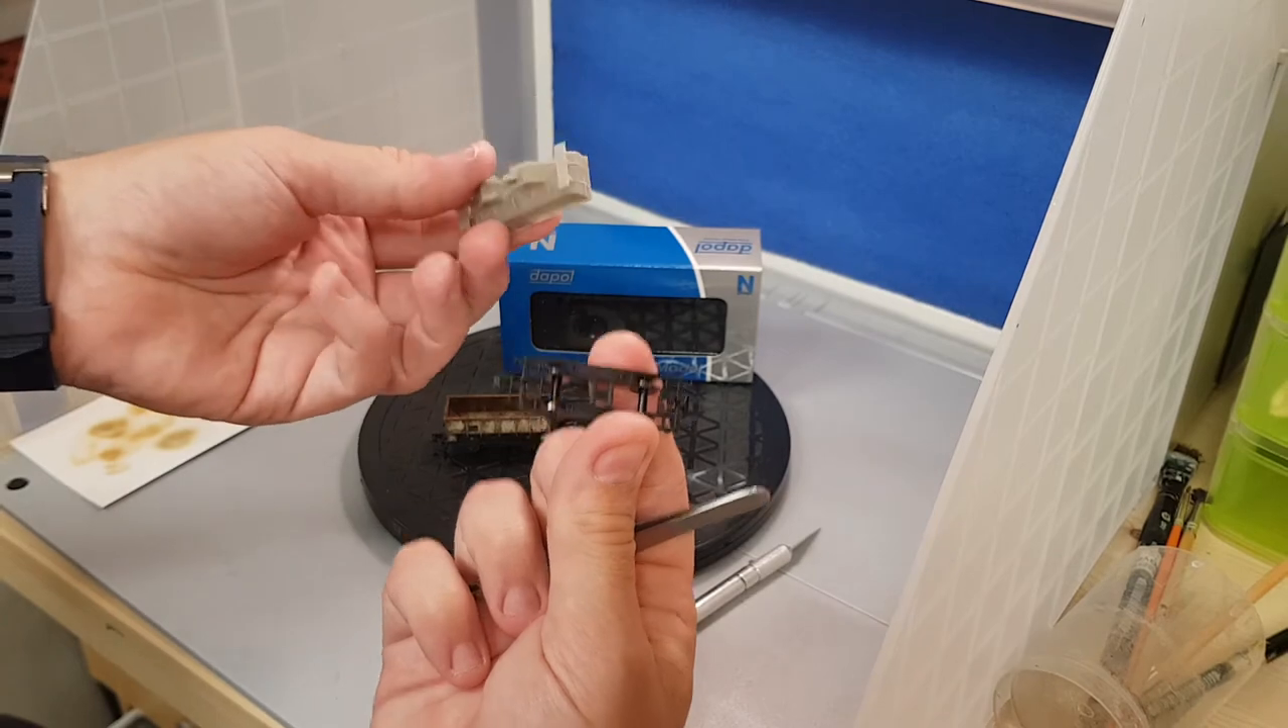So you can see you've got the body there and you've got so you've got the chassis there you've got the body there completely separated so that's actually ready for priming.